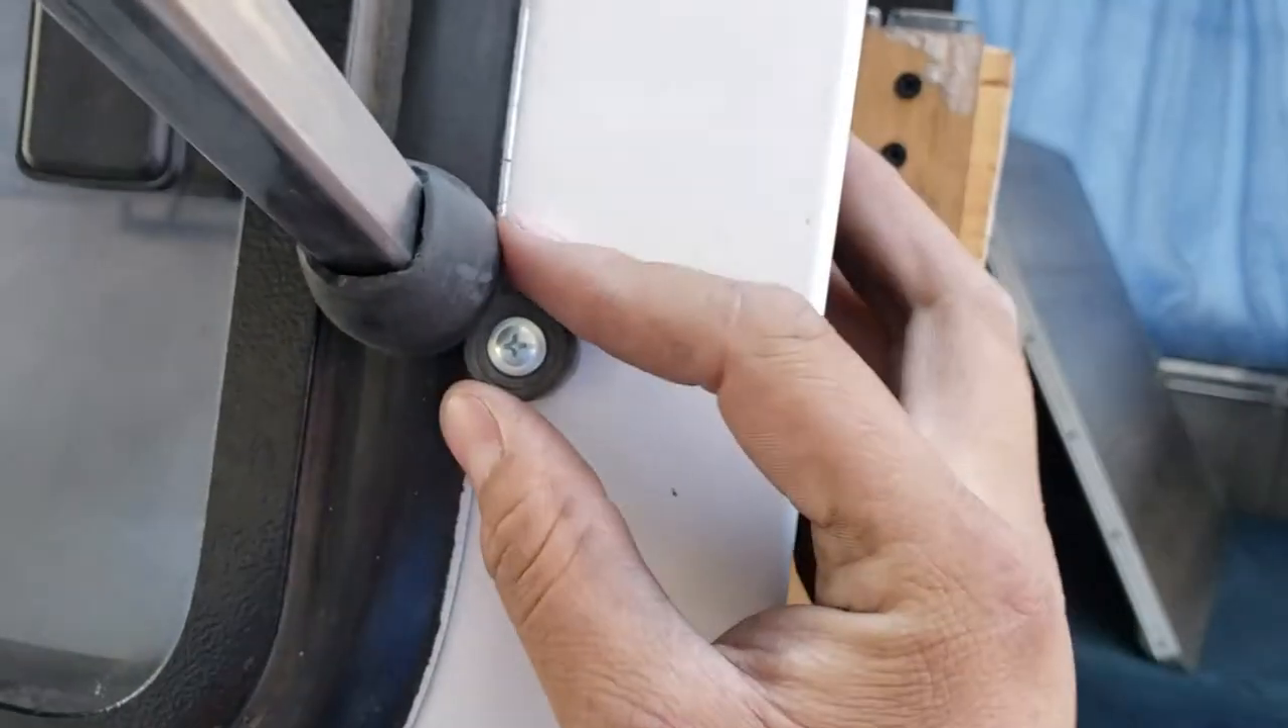Como puedes observar, ahí quedó el tornillo sin ningún problema.